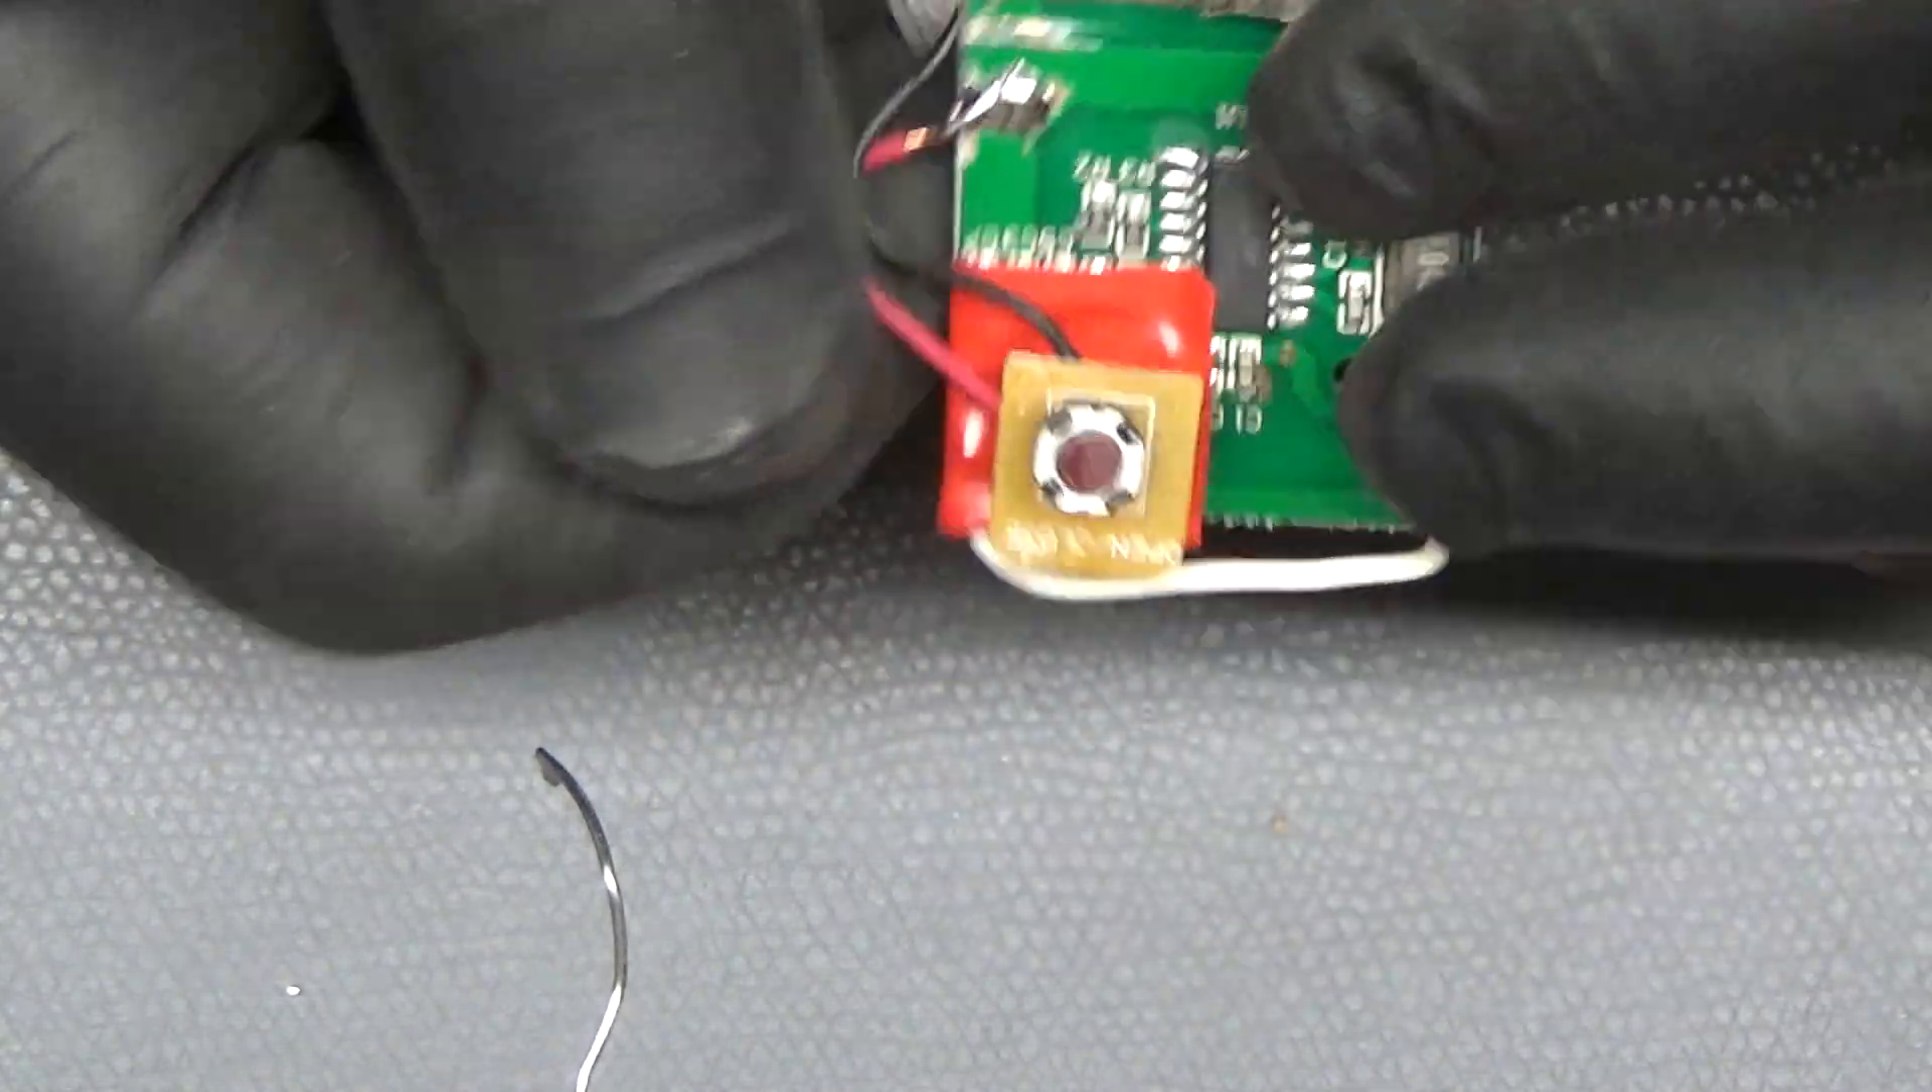I put electrical tape here, so it won't short out to the circuitry of the green board.